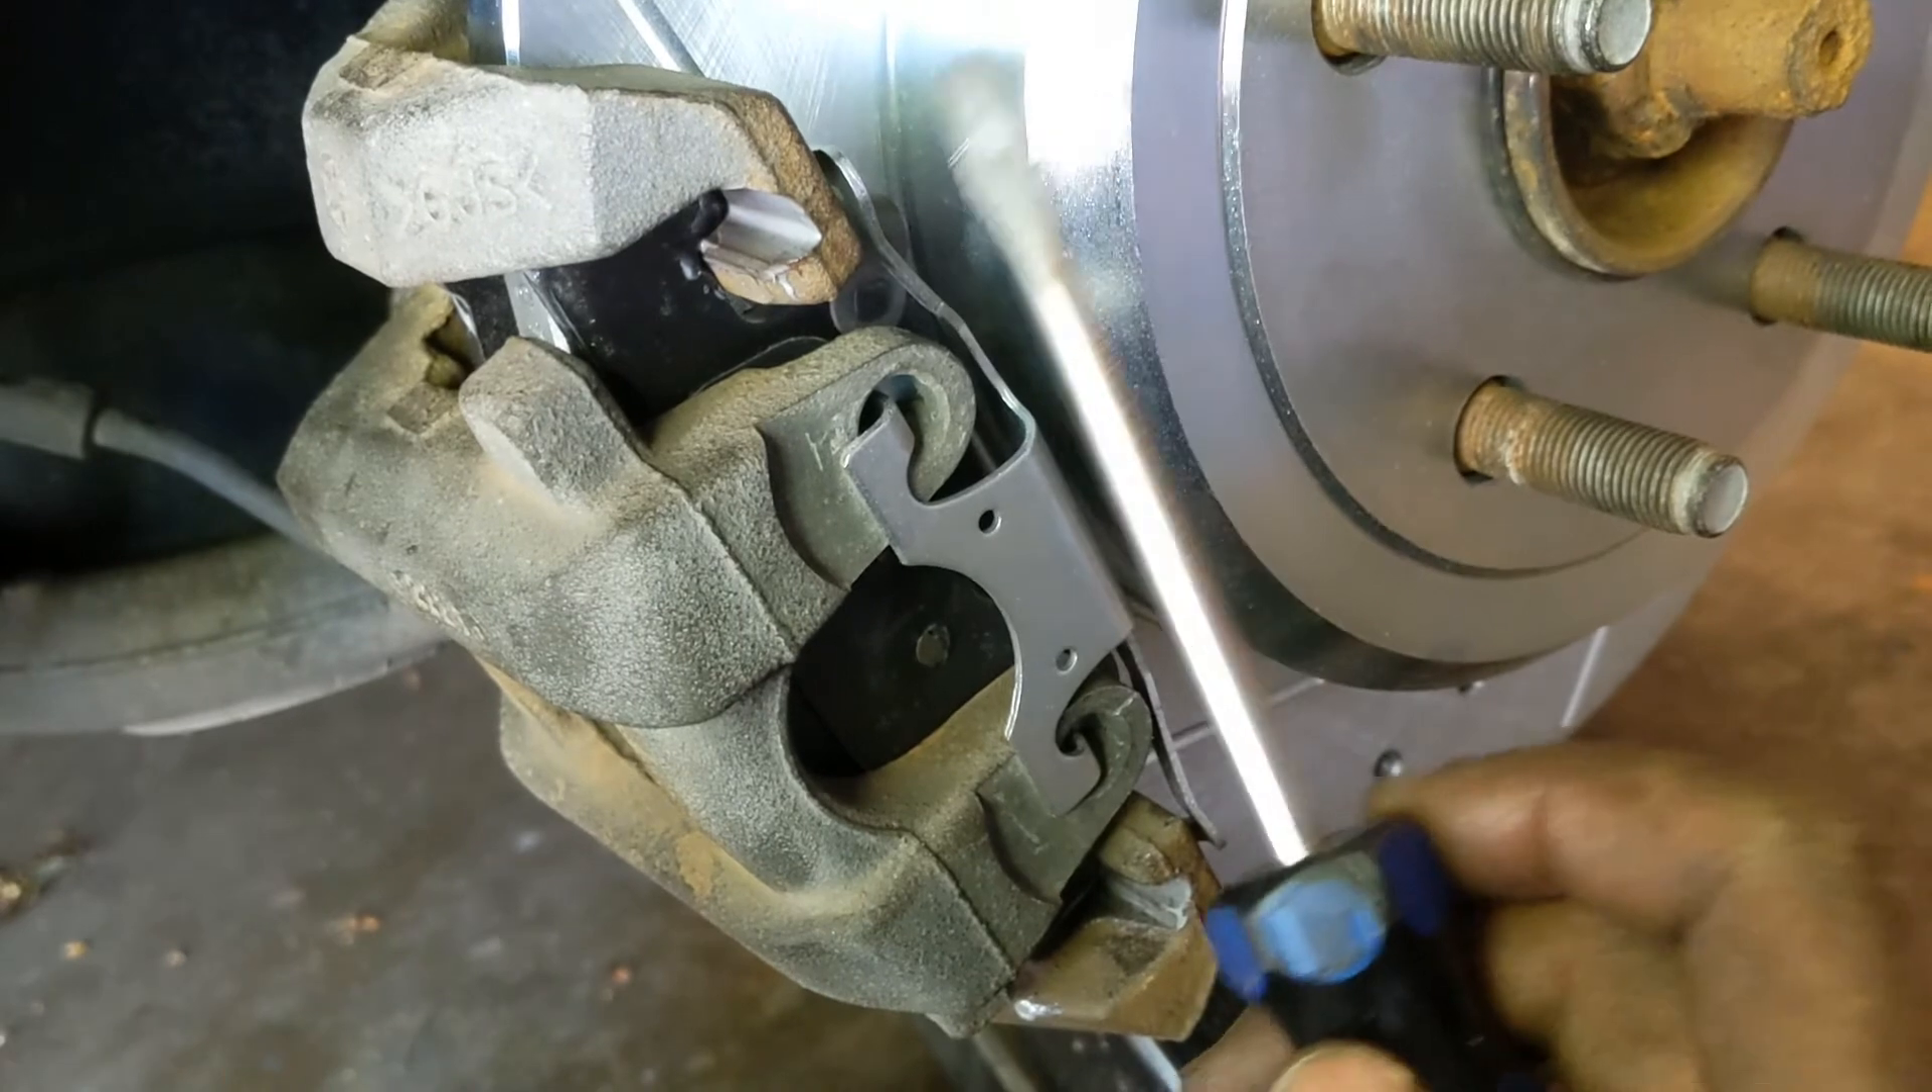Okay, I got the rattle clip on.